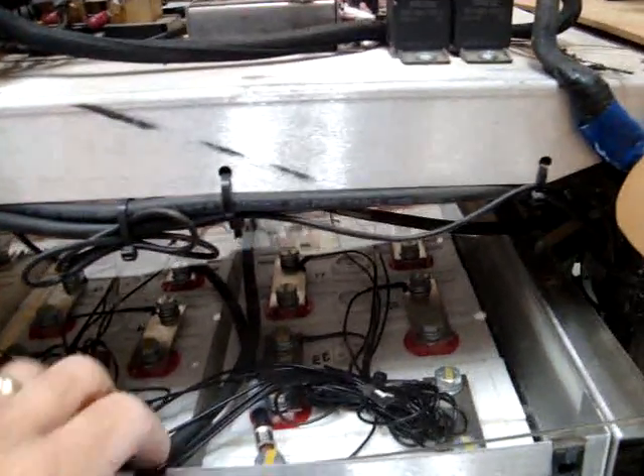So here we have the top of the battery box removed.